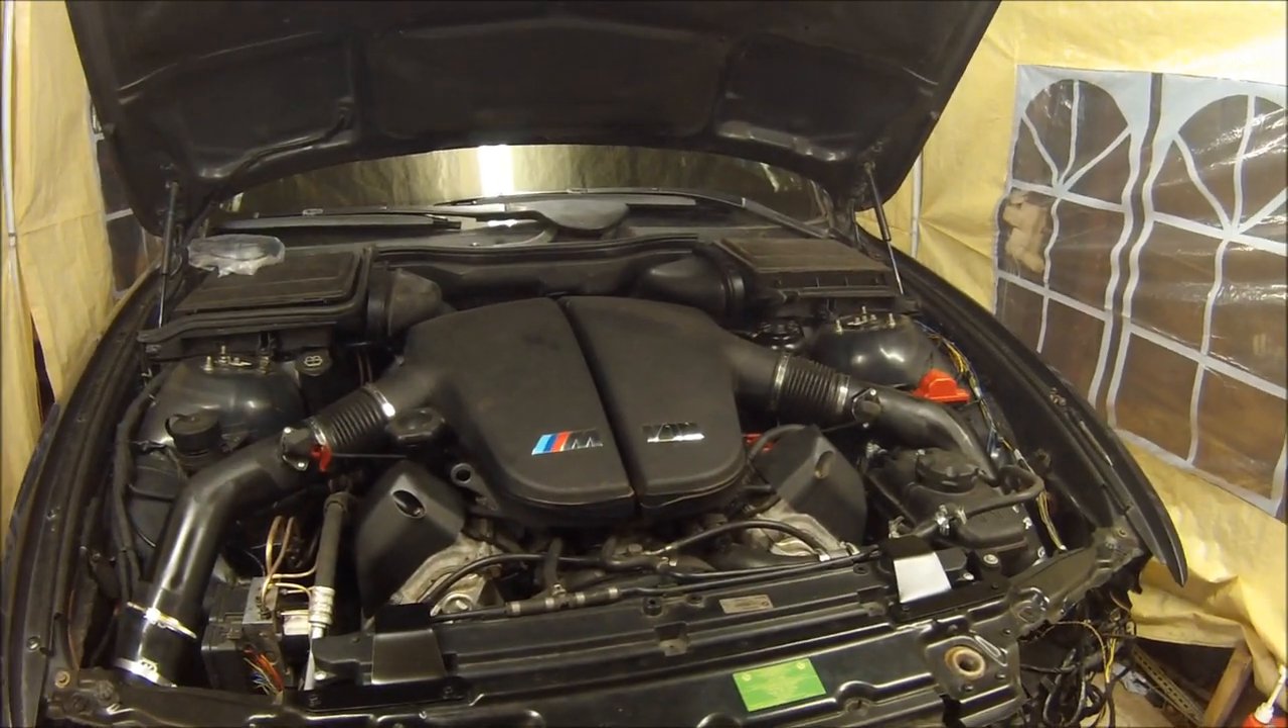I've just put all the air intakes back on.